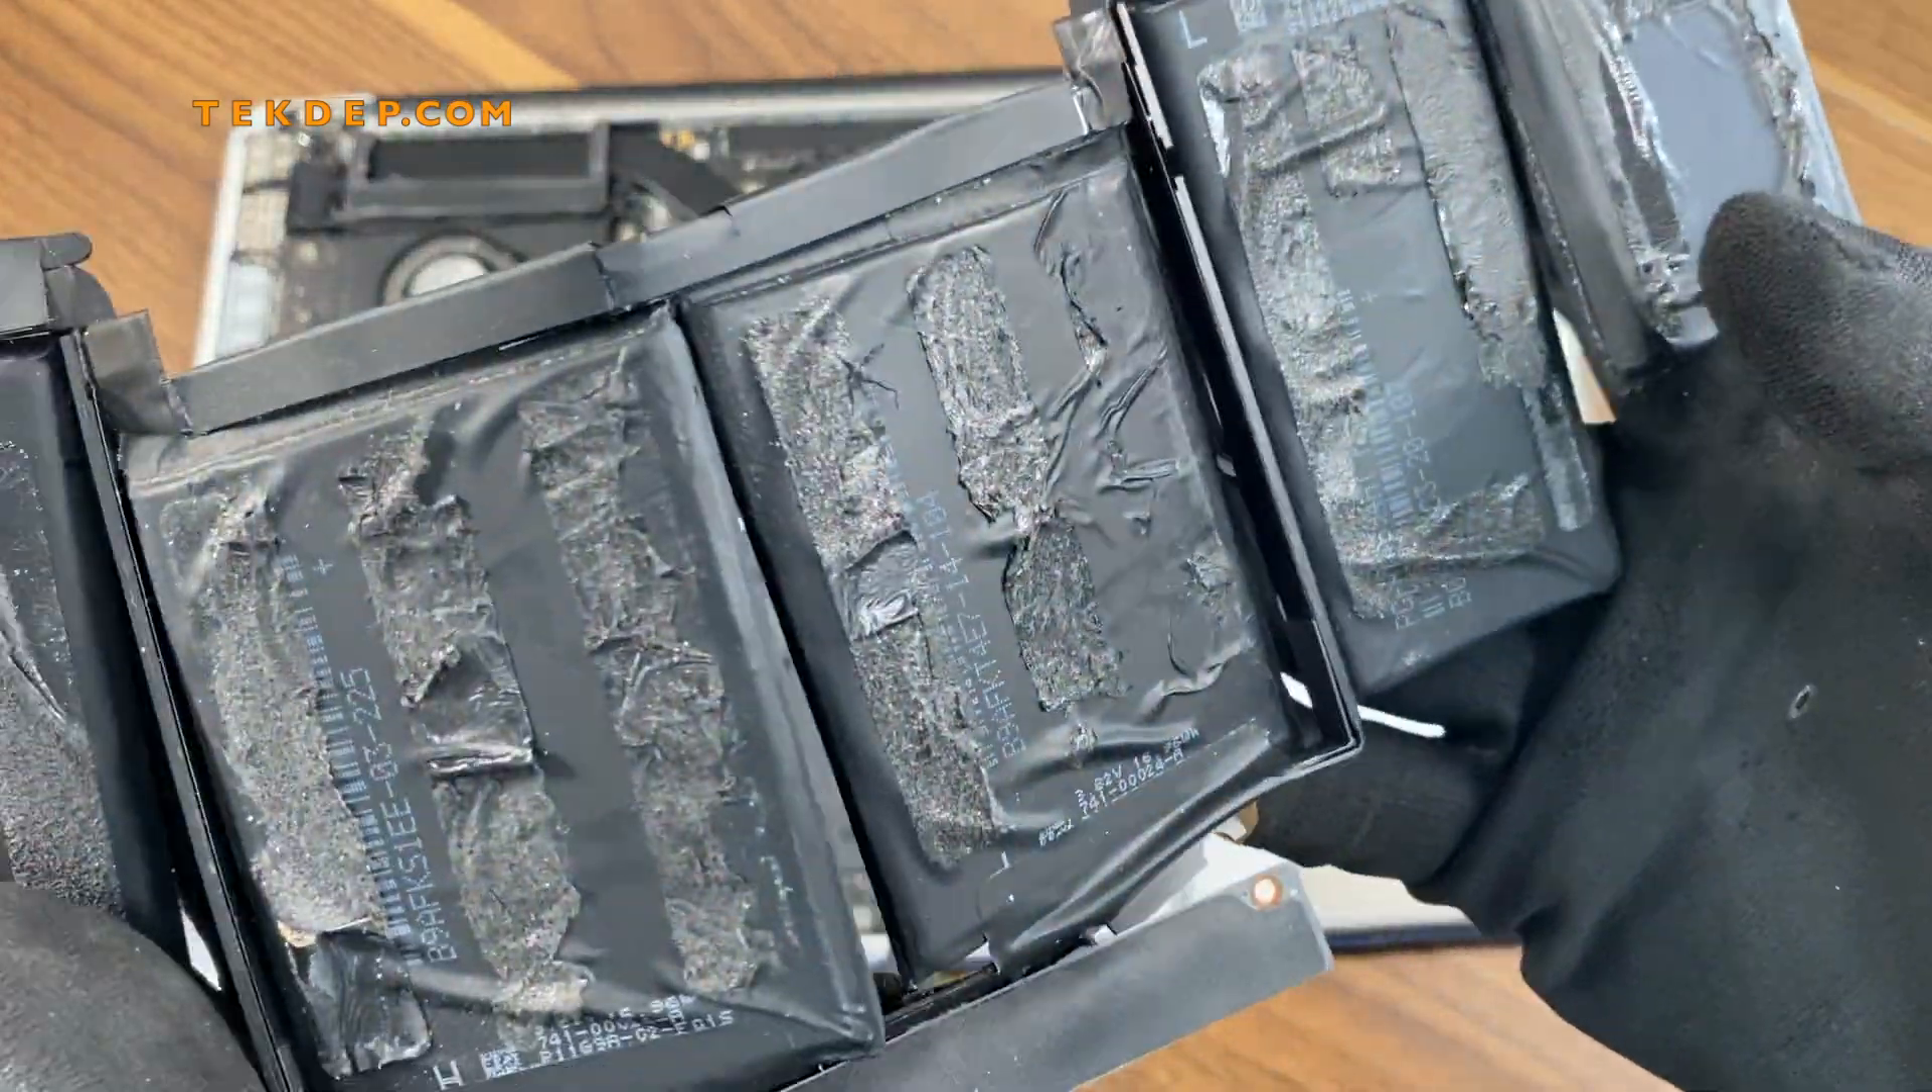Okay, so battery is removed and look at all of this adhesive that Apple uses.